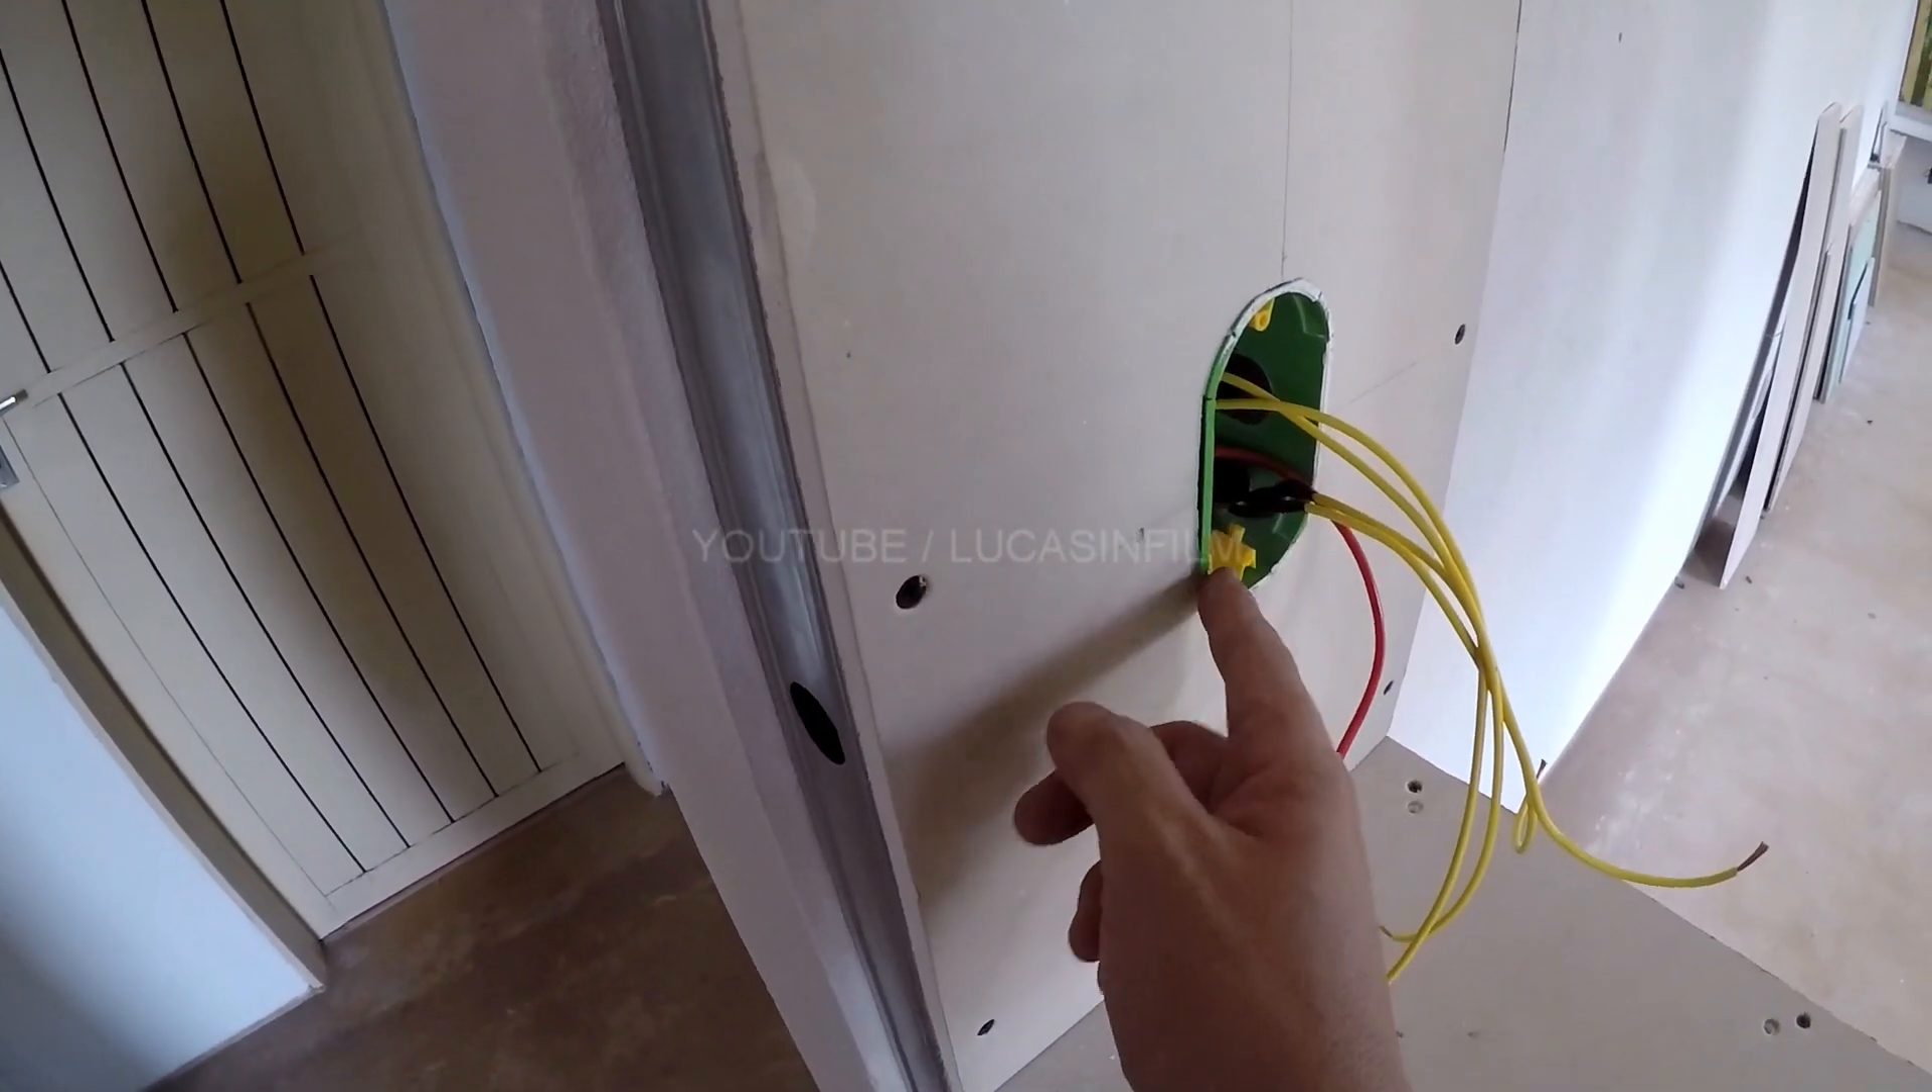A gente chapeou aqui, colocou uma caixinha 4x2 e transferiu a fiação para essa caixinha.